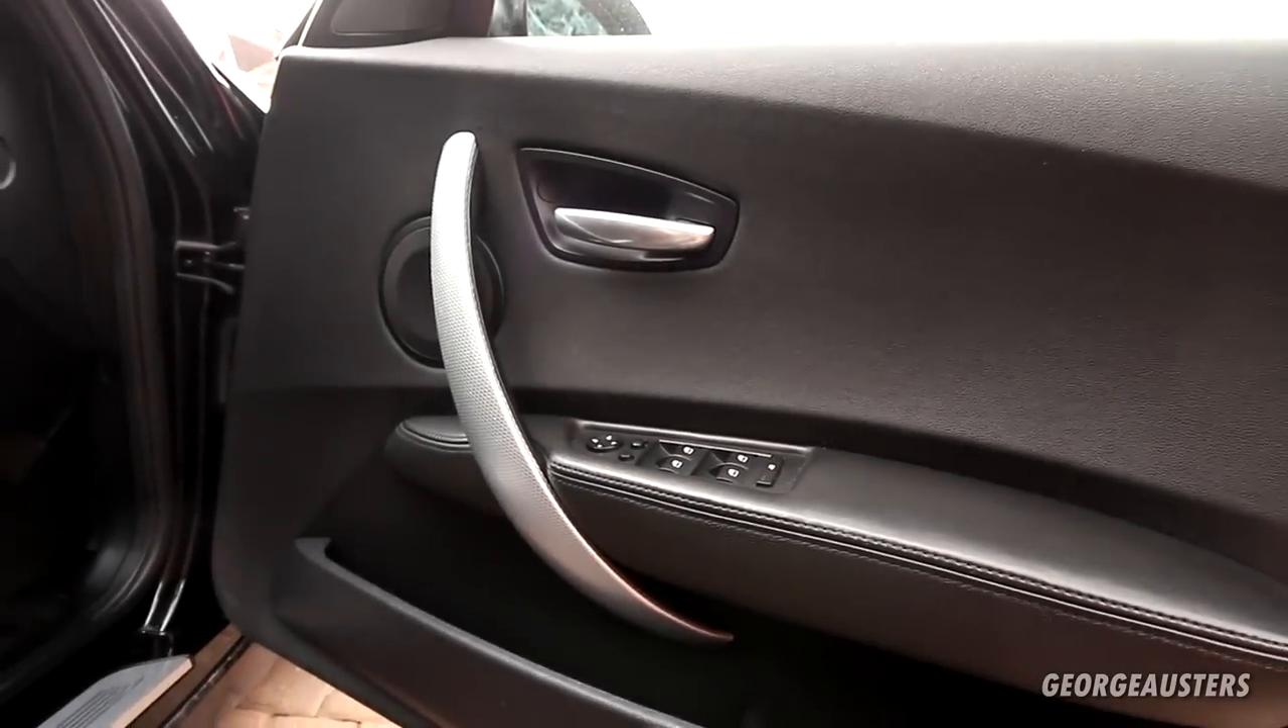The grab handle is back in place that just clips in you know pretty much the reverse of removal.